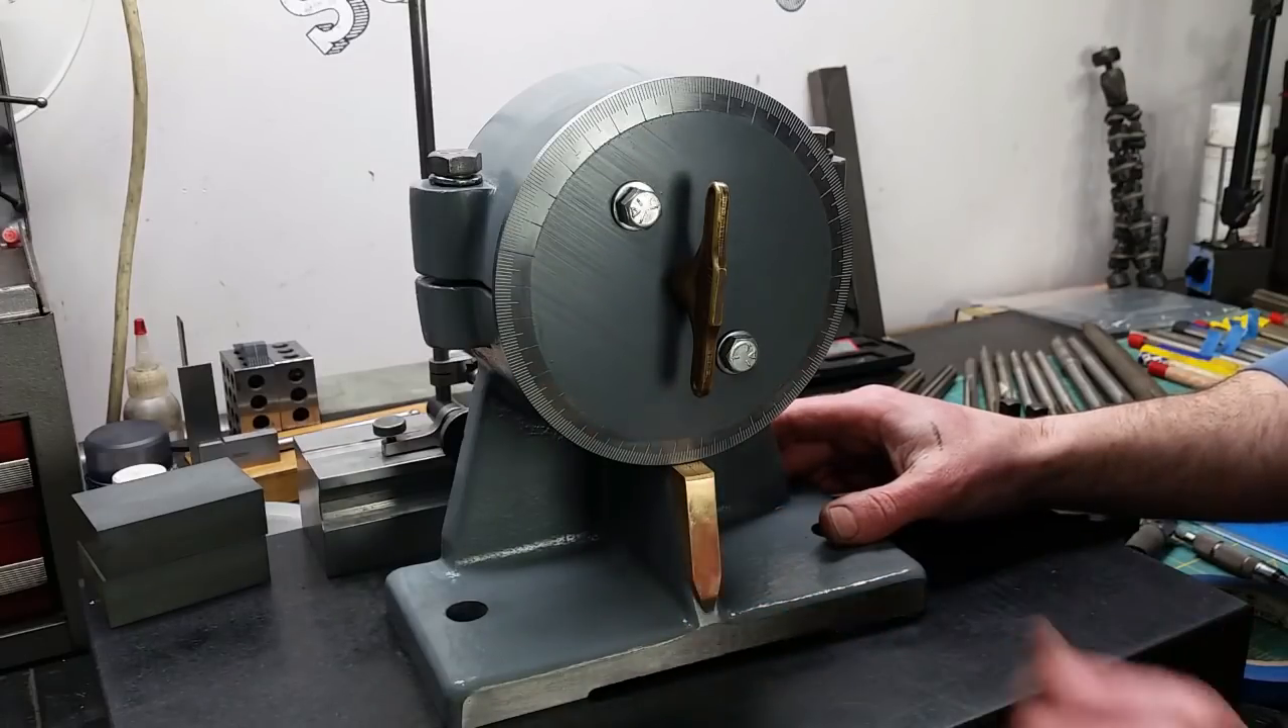I painted the inside of the bezel here and I fixed my vernier scale my pointer to the casting and all I used on it was a Loctite 641 for now.